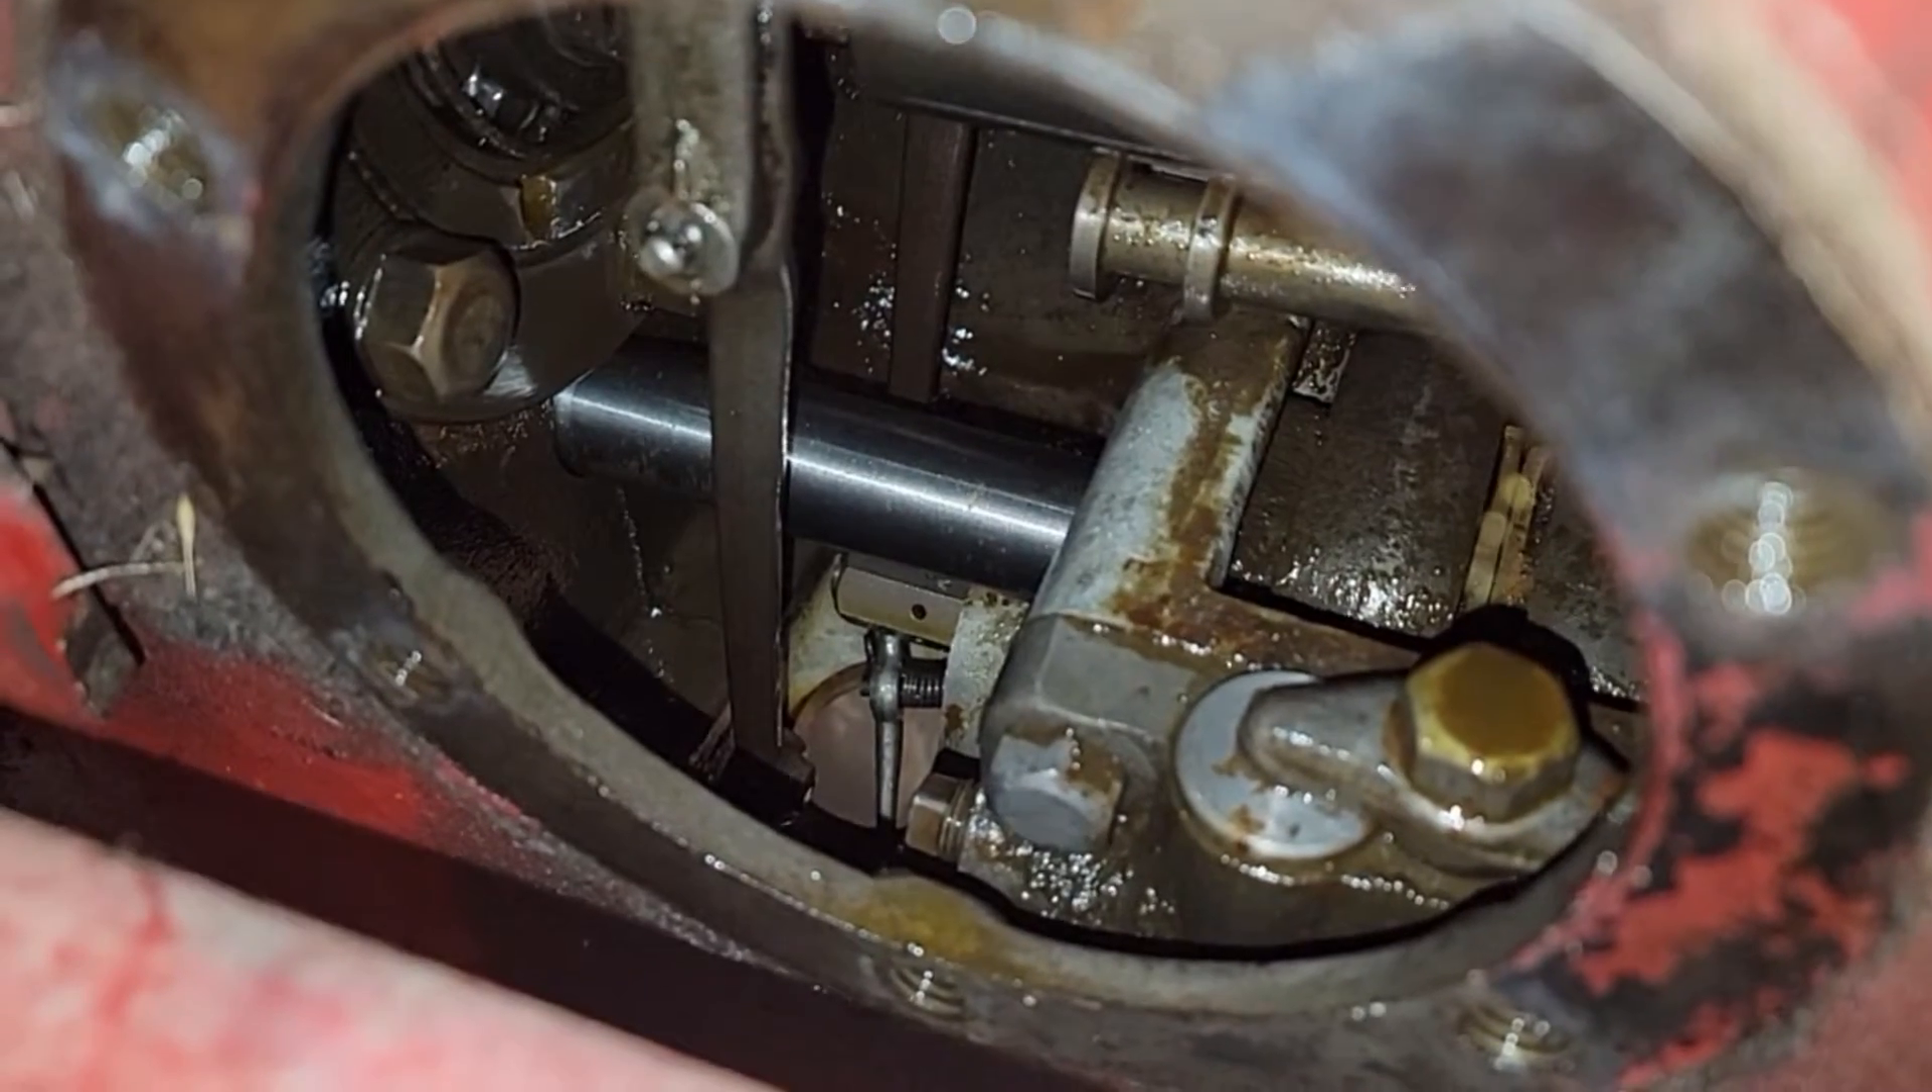Okay, so we got the side cover off.